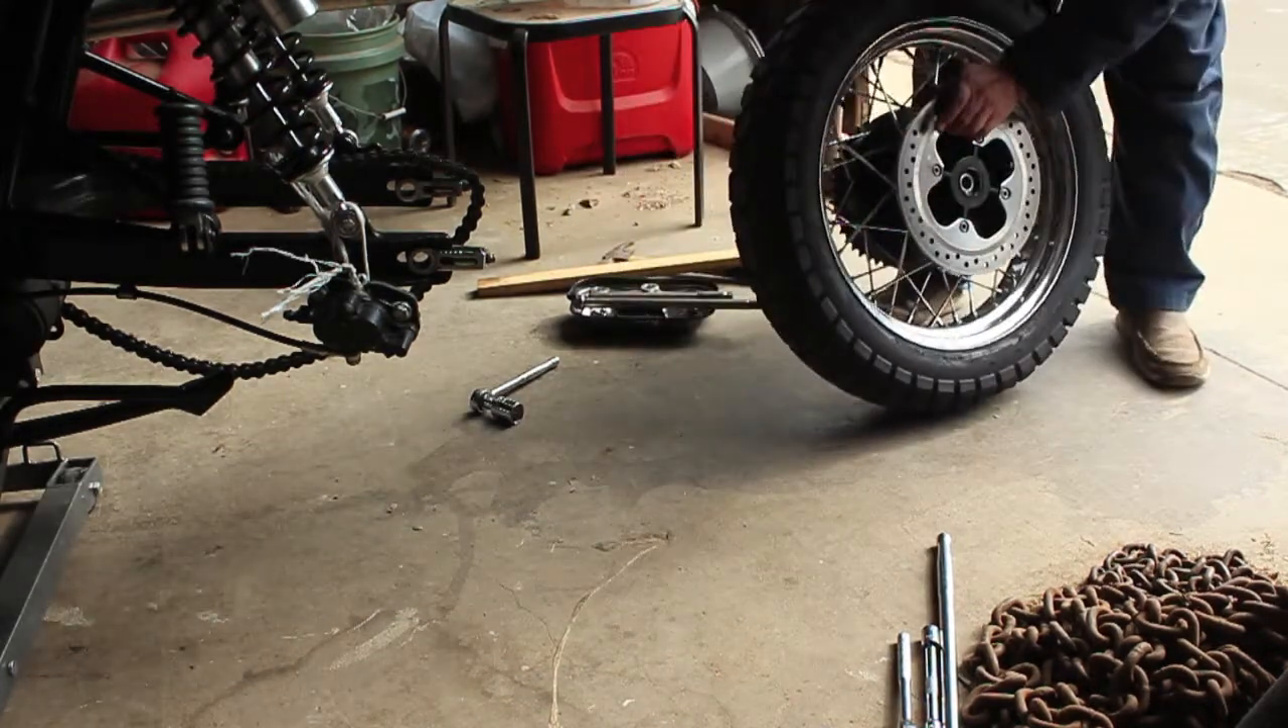You've got your rear tire off.